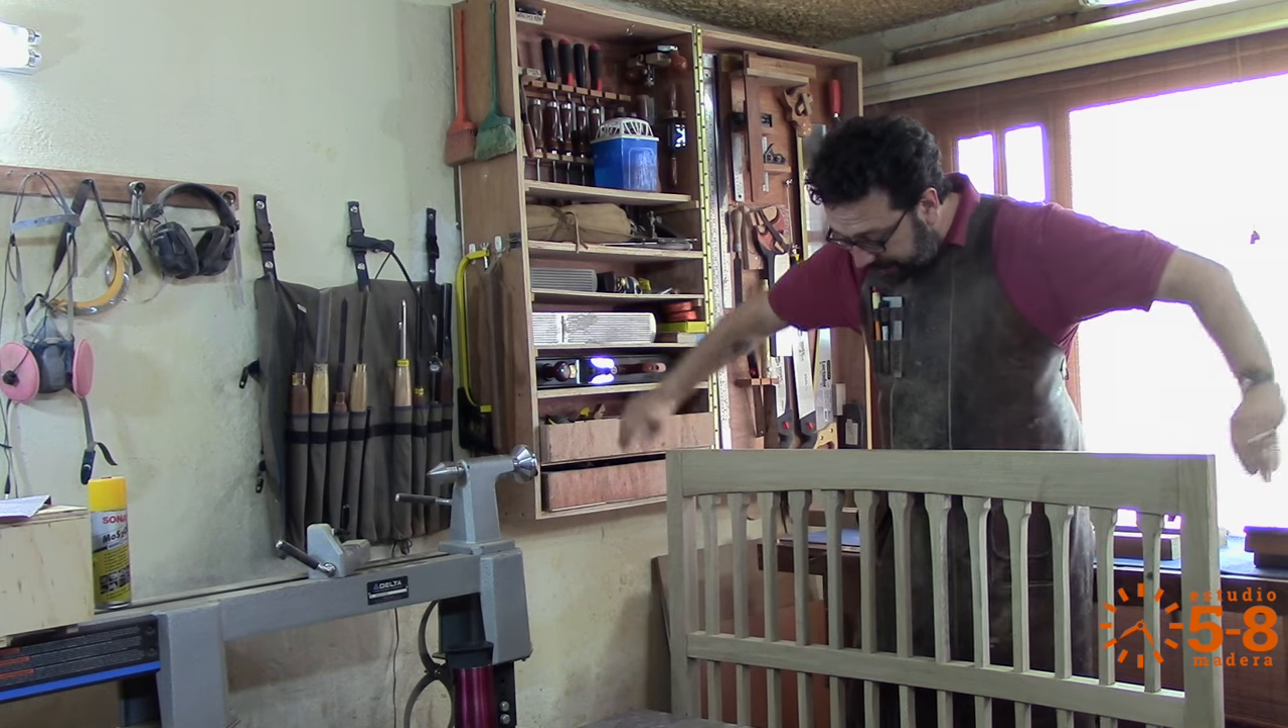Es la cabecera, ya al fin la logré armar, ya está pegada, lista para armarle el resto de la cama.